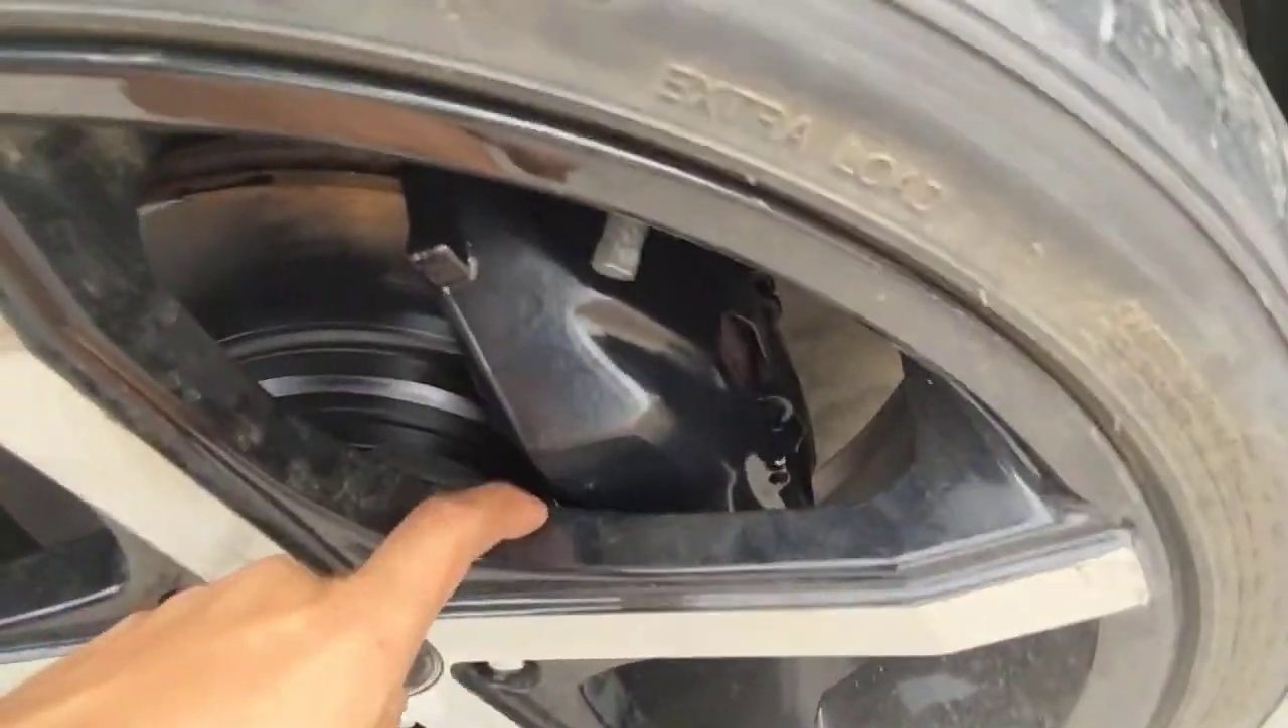Everything fits nice there's space between the caliper and the wheel which is what we wanted so that we could run these and the fitment is perfect.